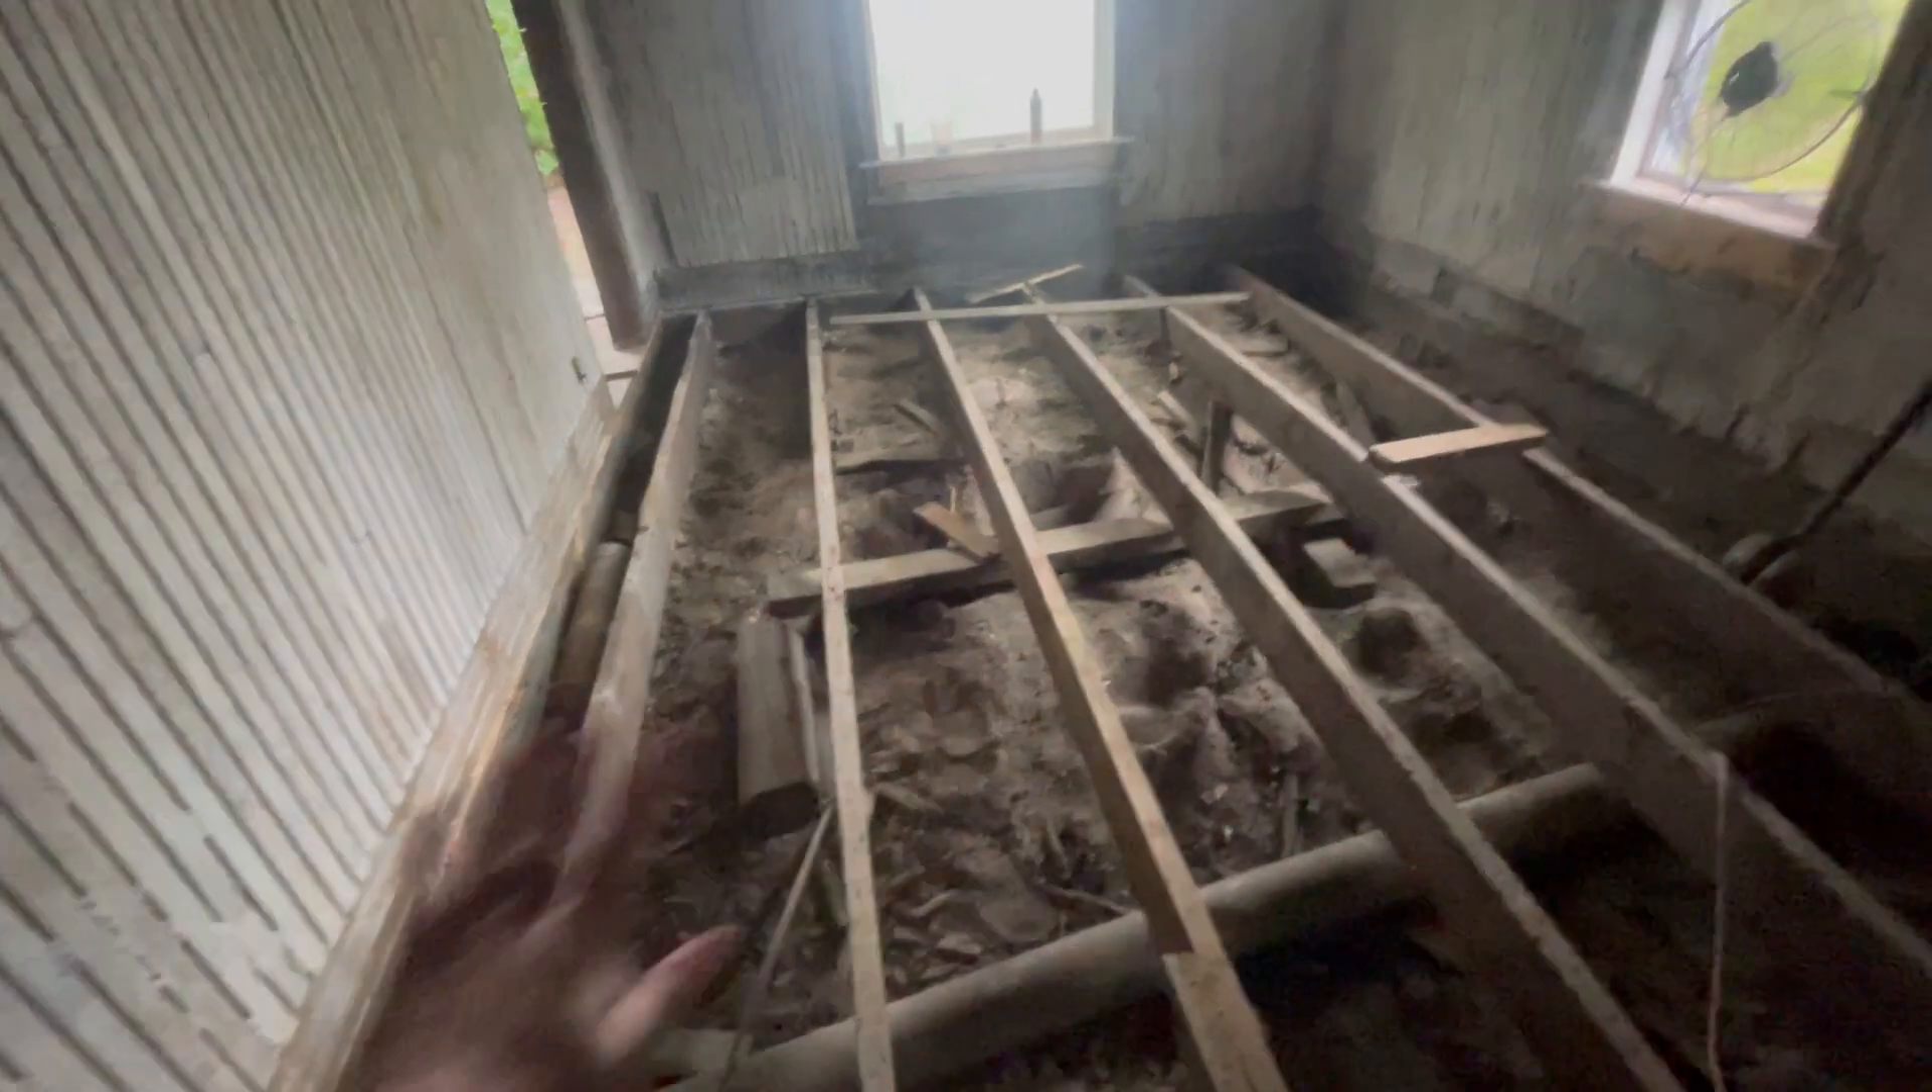To recap, we removed that beautiful, old, intricate floor, hardwood floor.